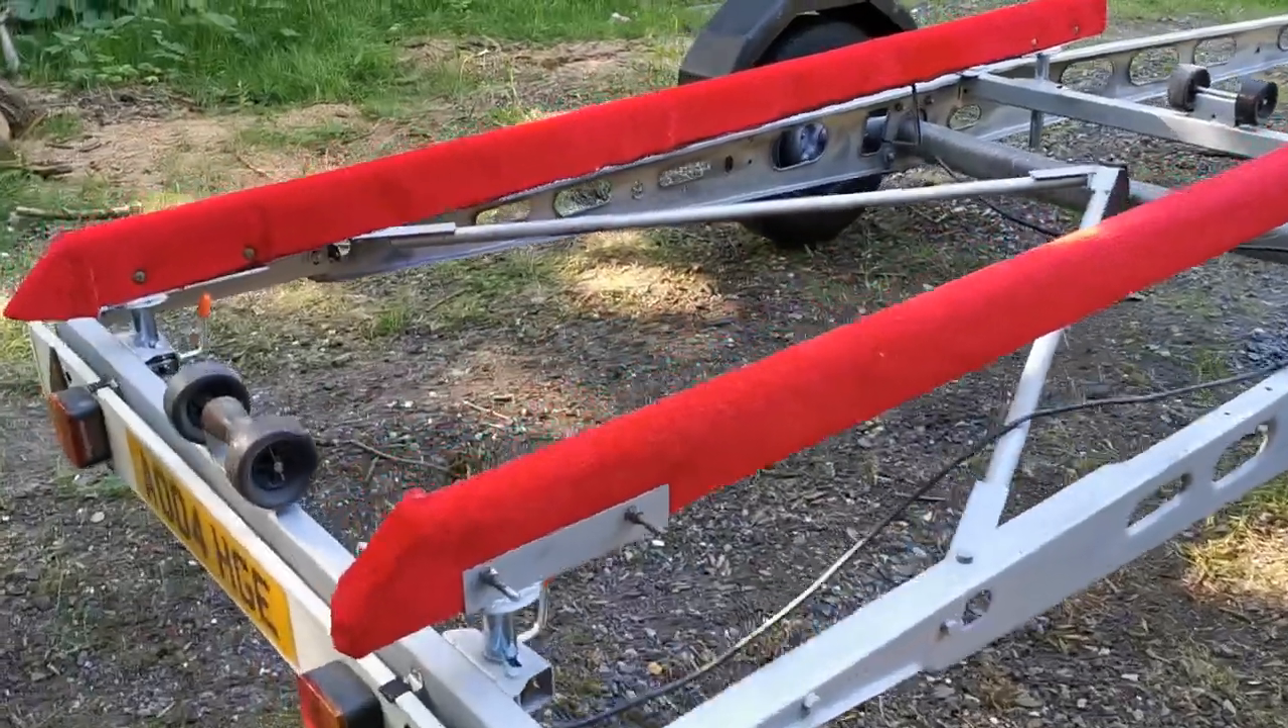Got the bunks on, so I've just wrapped them in carpet, stapled it over and they go onto these posts which are just like trailer feet.